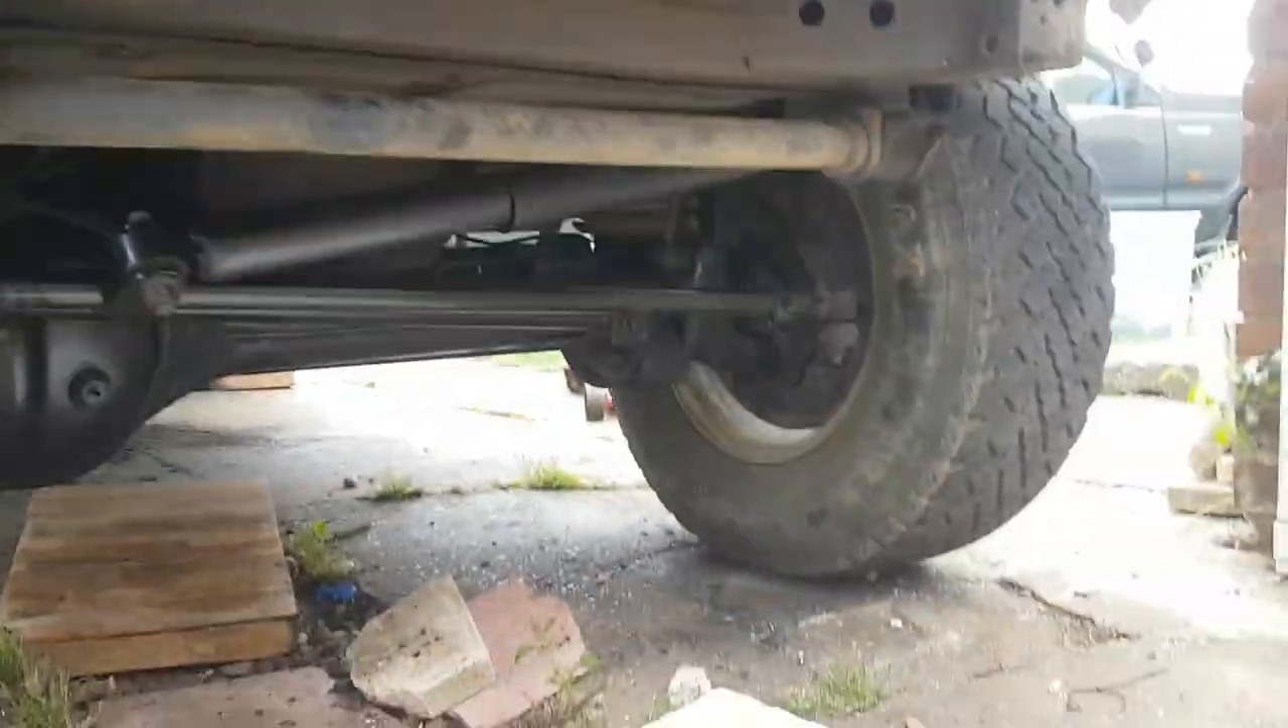Axle's now all on.